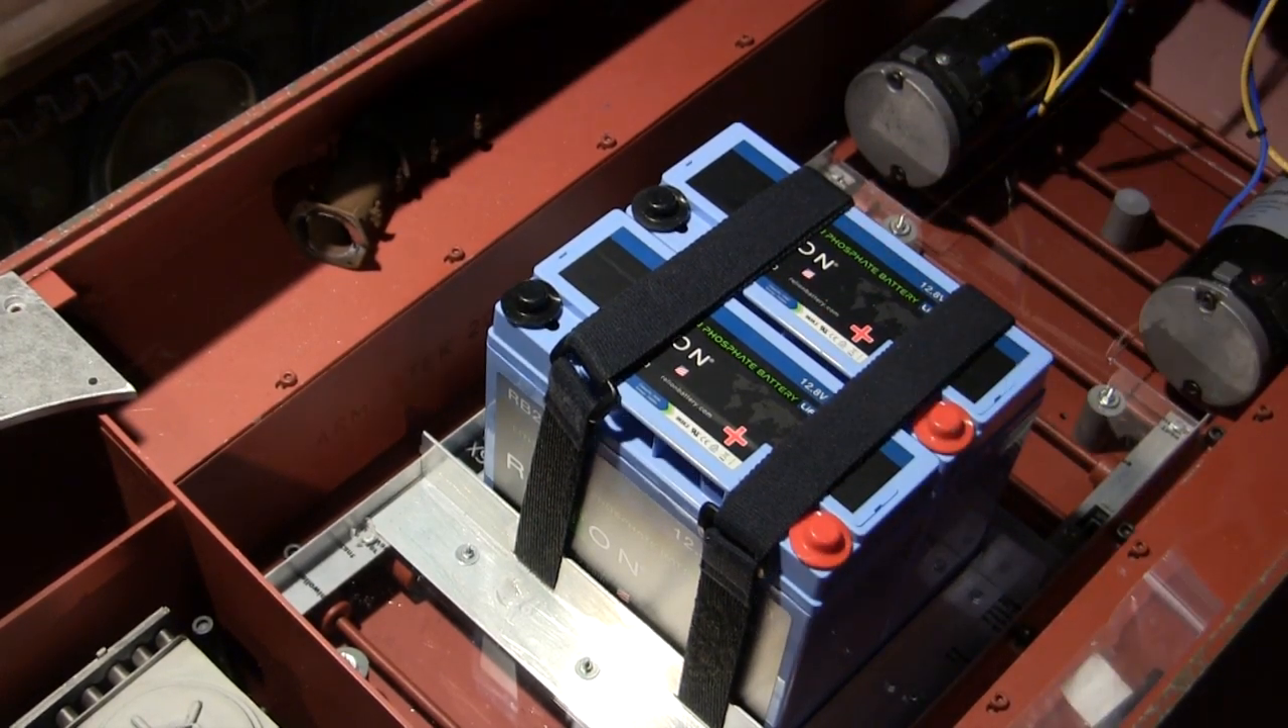The batteries are now affixed to the model.